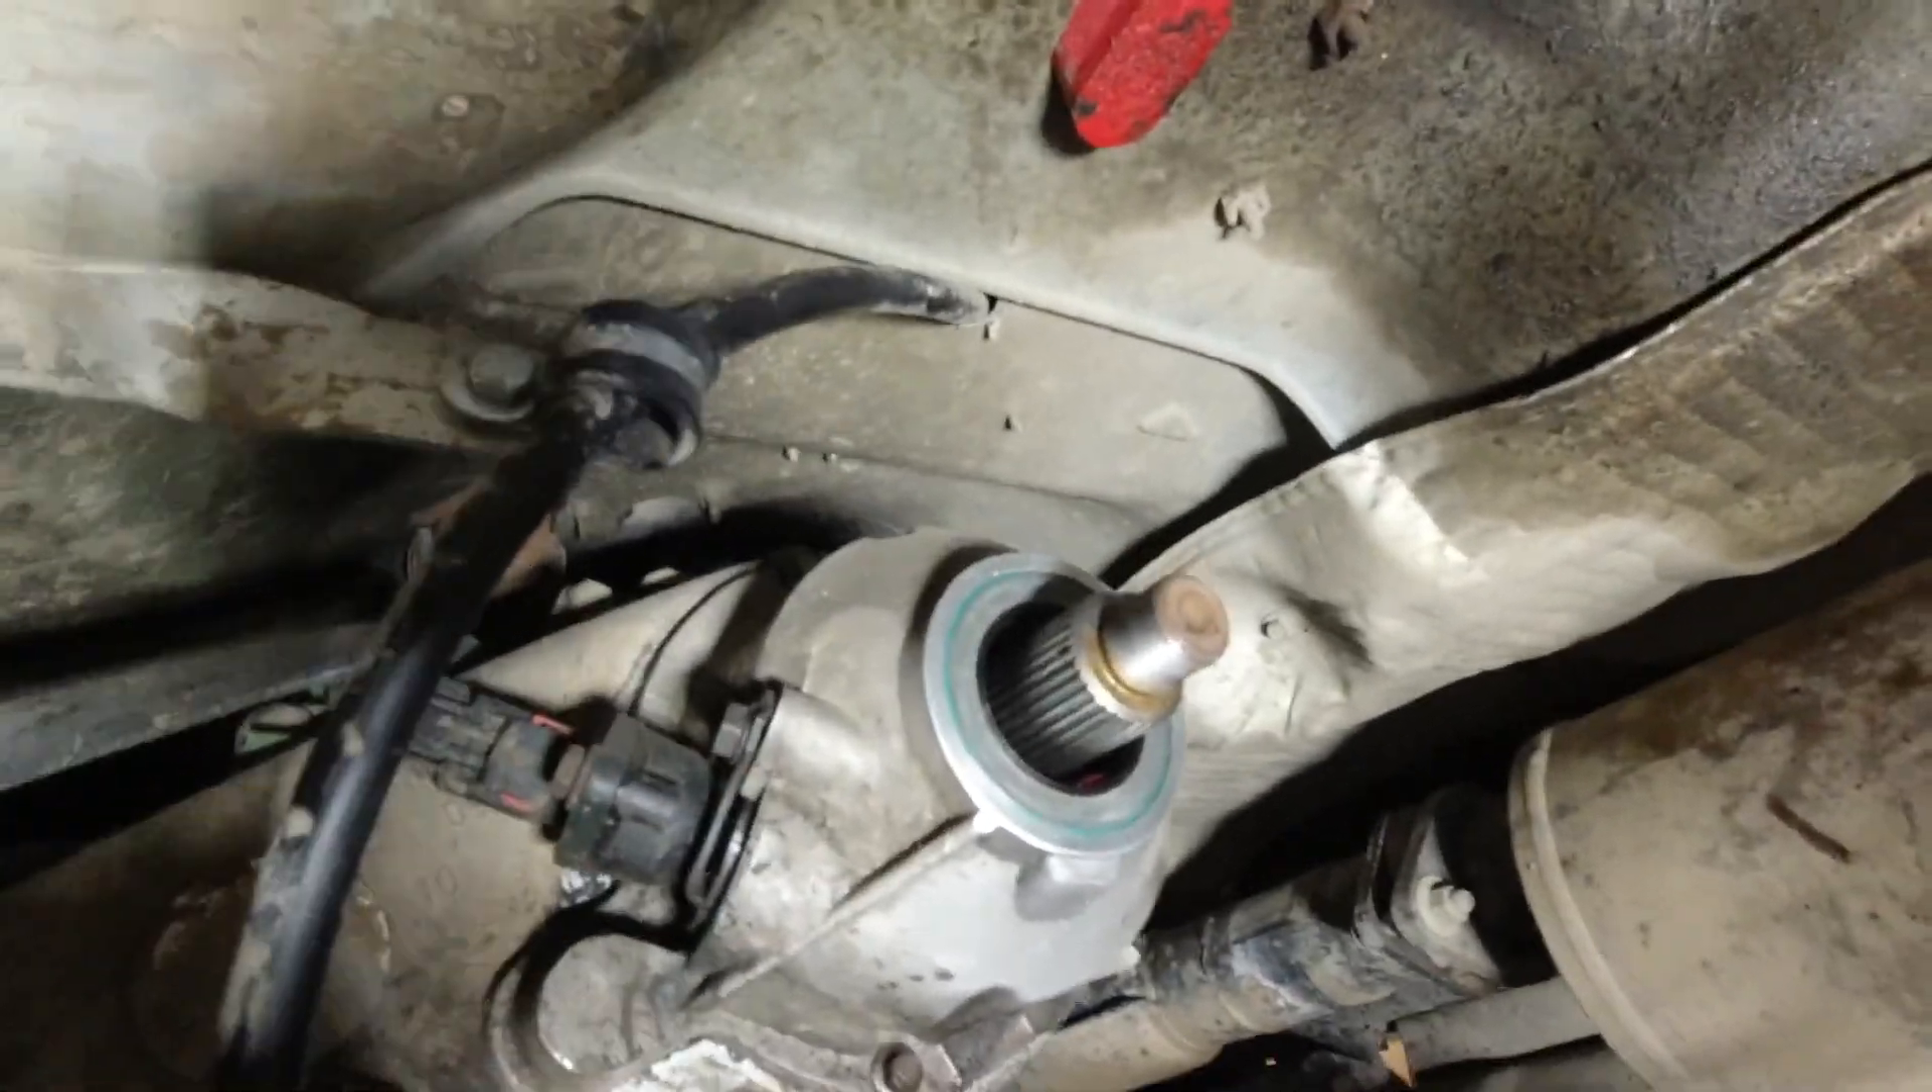I just got the seal installed installed flush there's no depth so as flush as you can get.